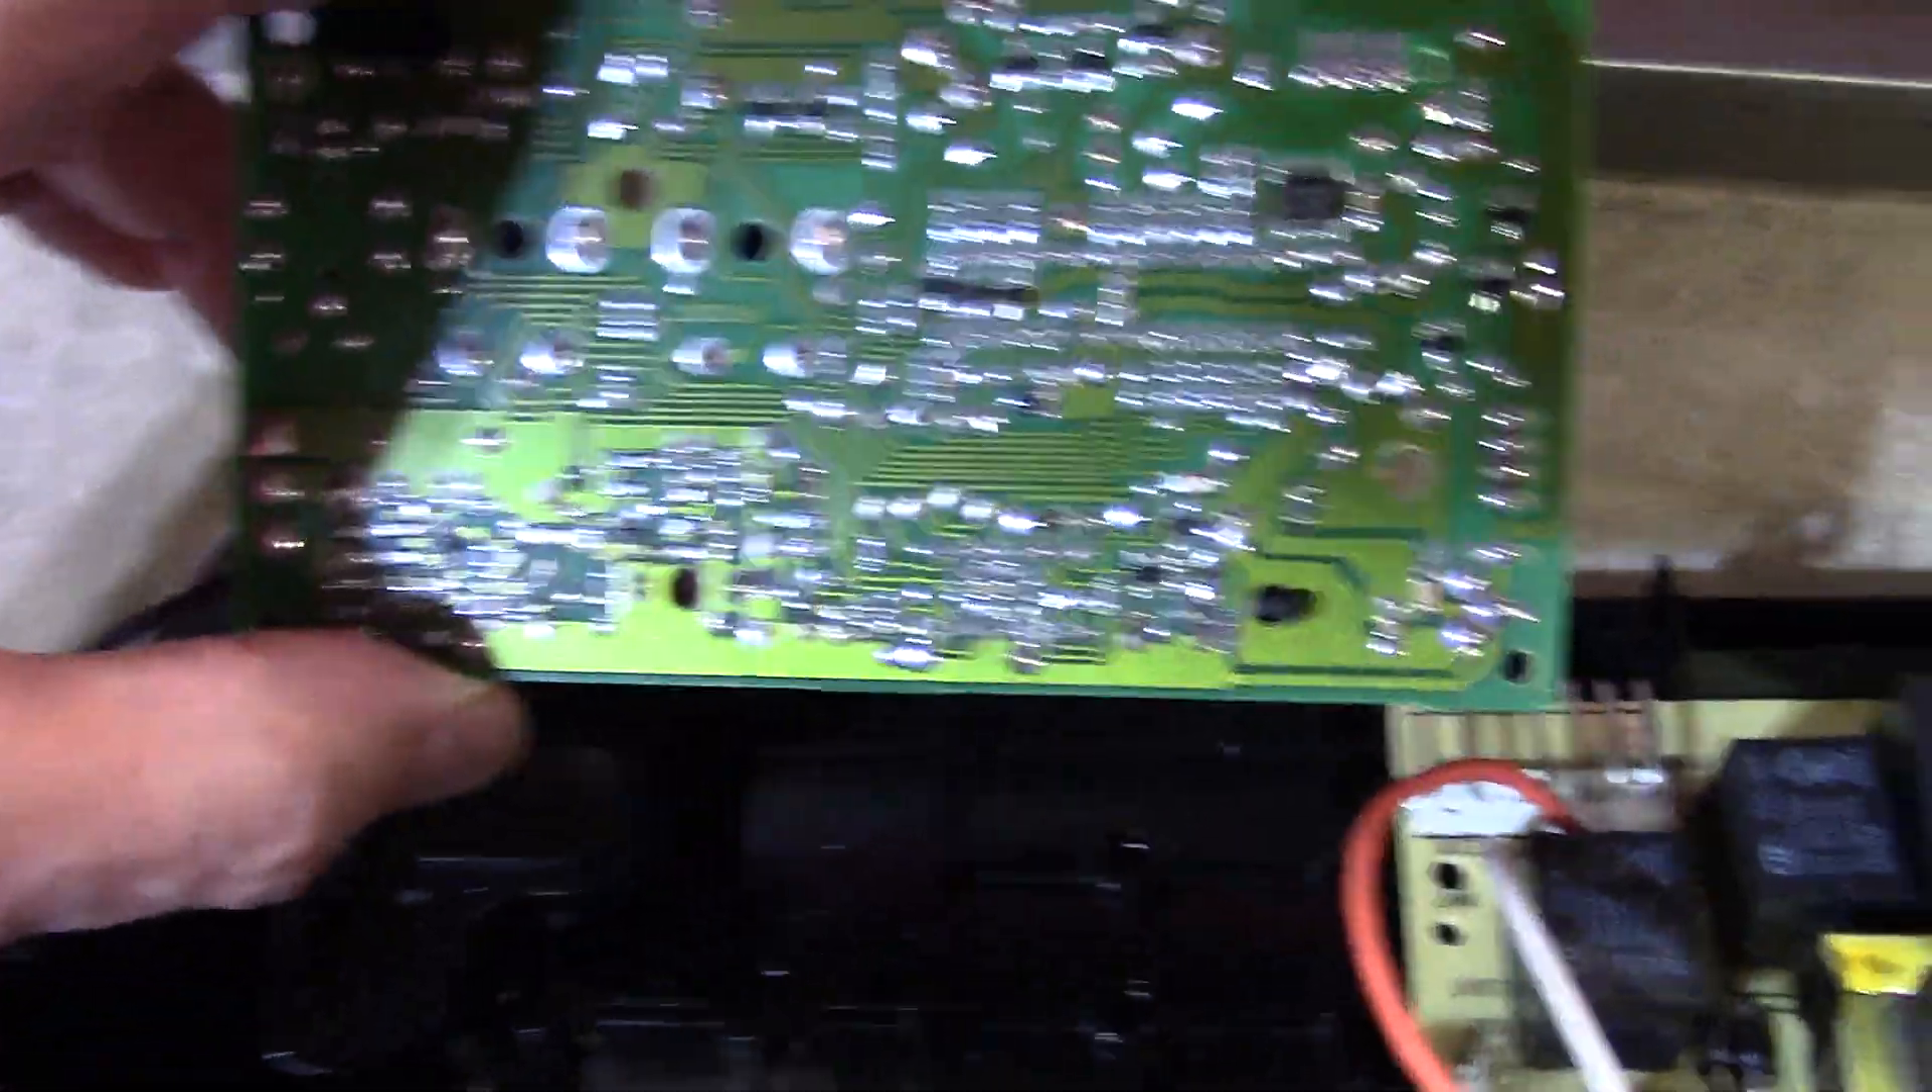So now your green logic board is removed.